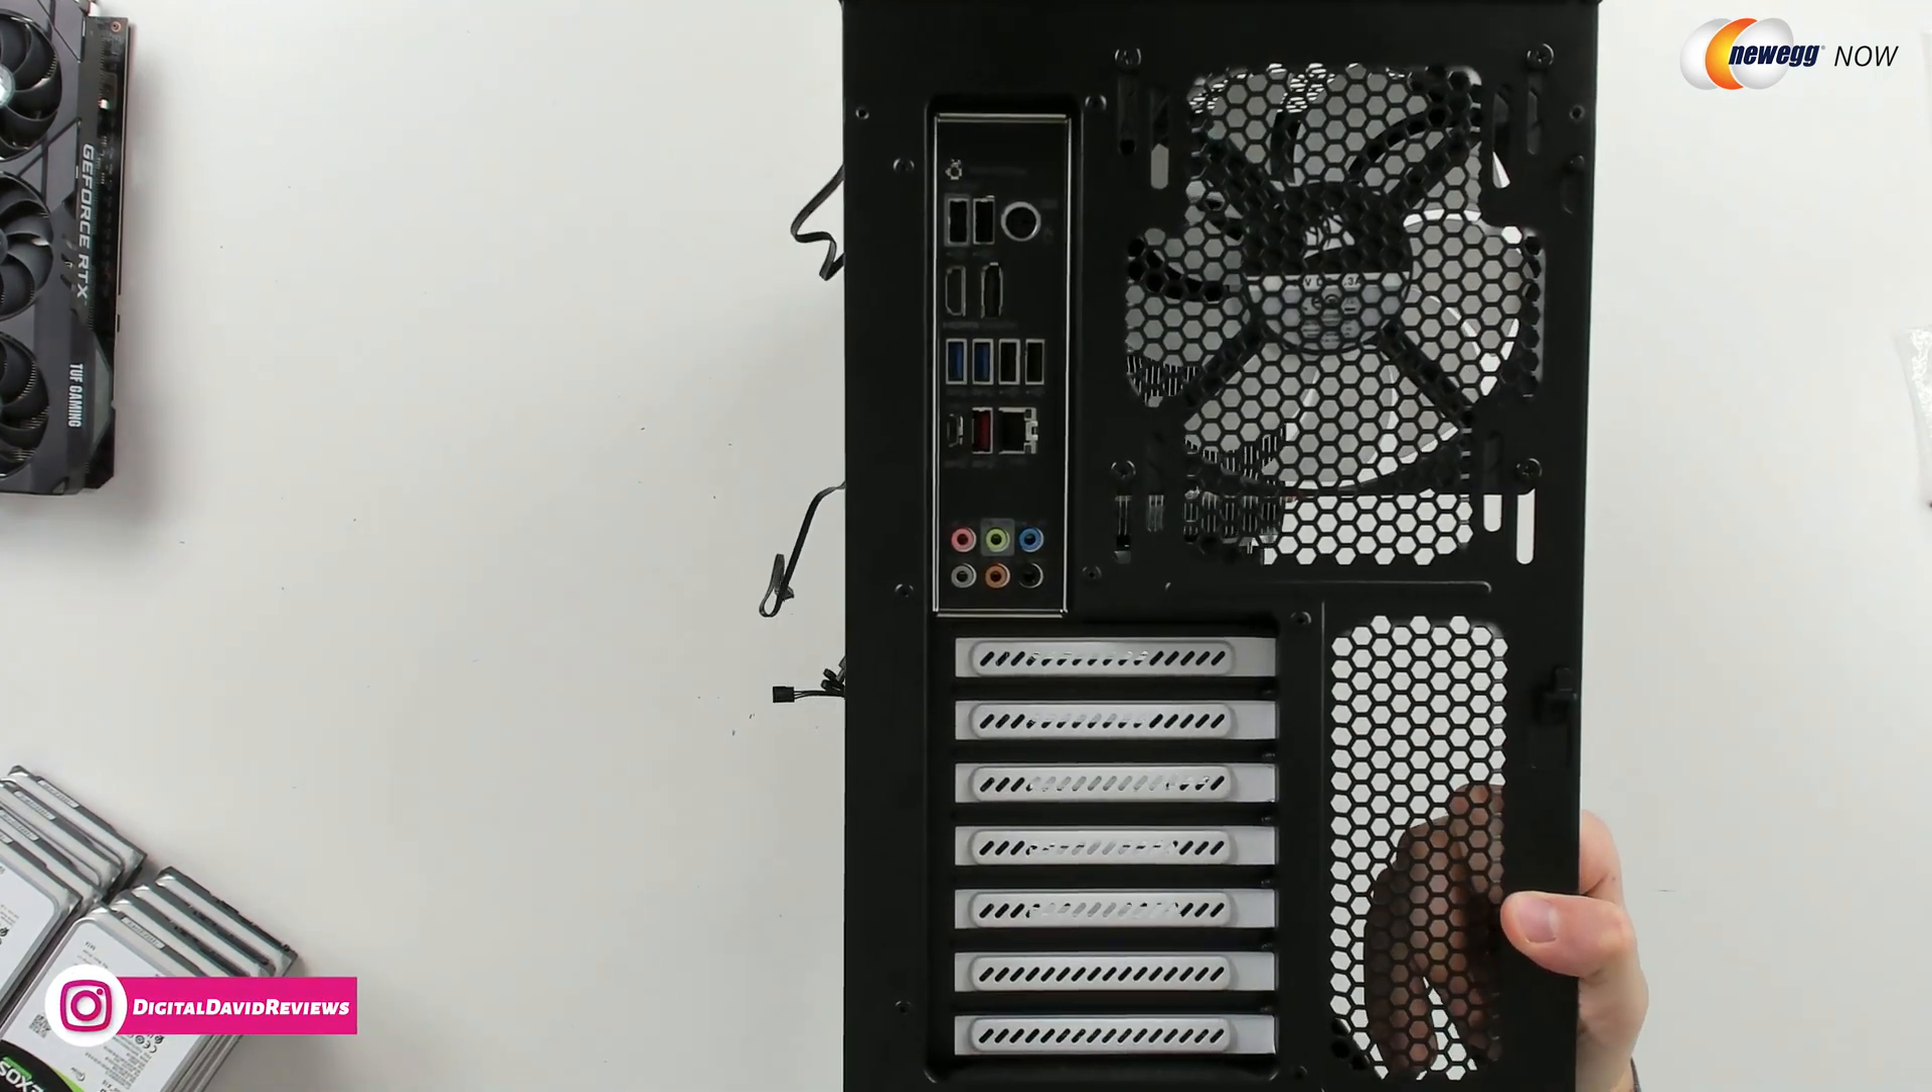You can see from the back side right here, we have our IO shield properly installed as well too.